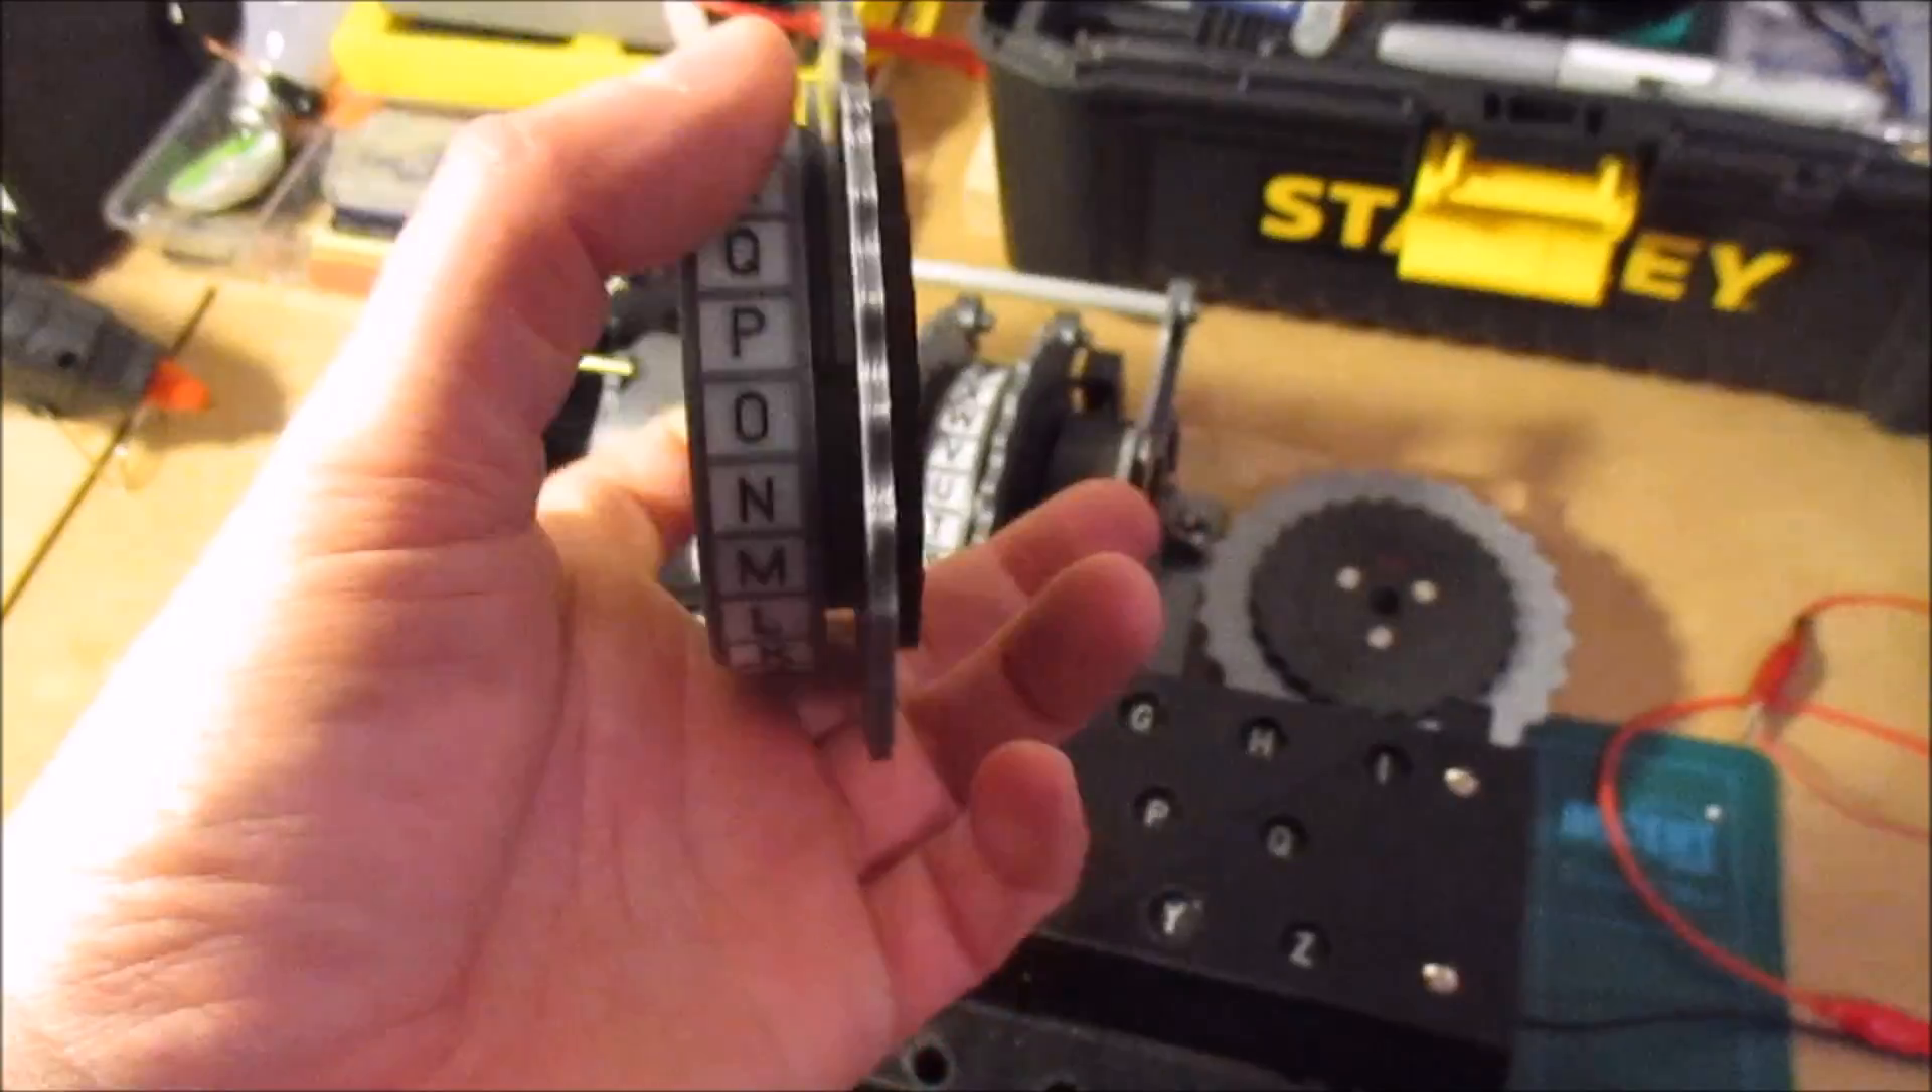I finally got around to gluing the letters on the final two rotors.